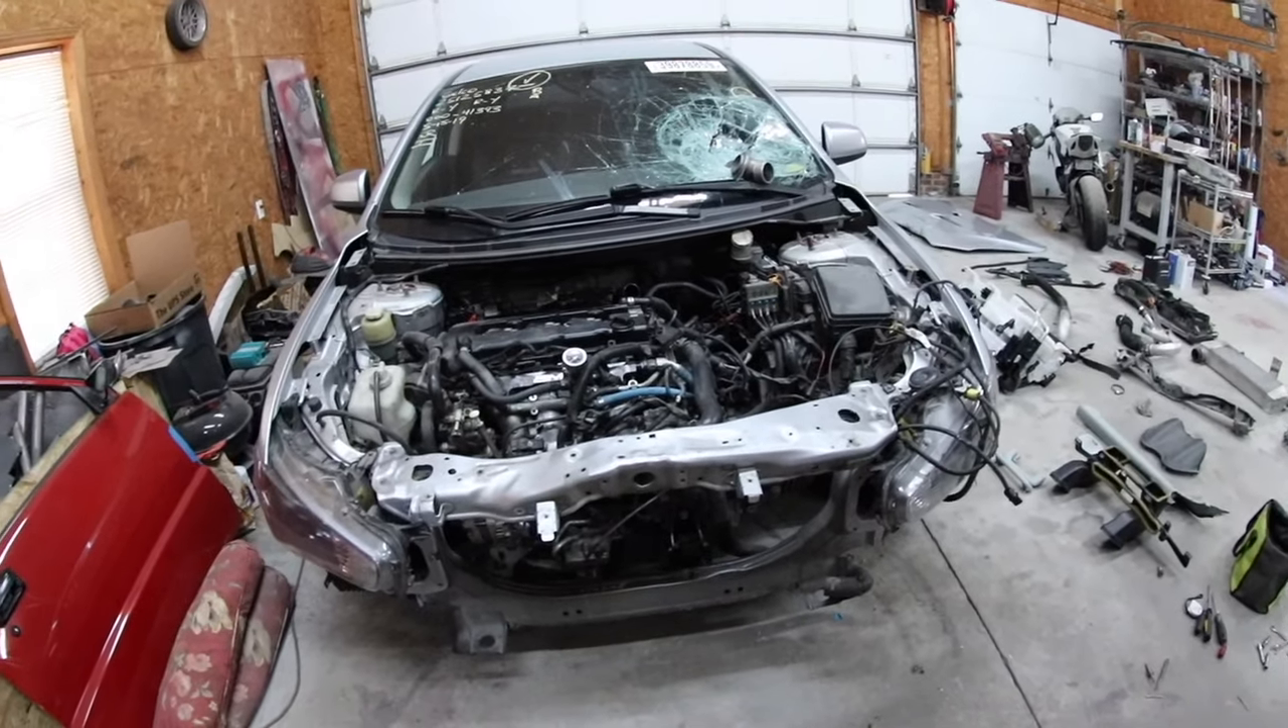I went ahead and put the upper core support Just the crossbar on for now Just to hold everything straight.